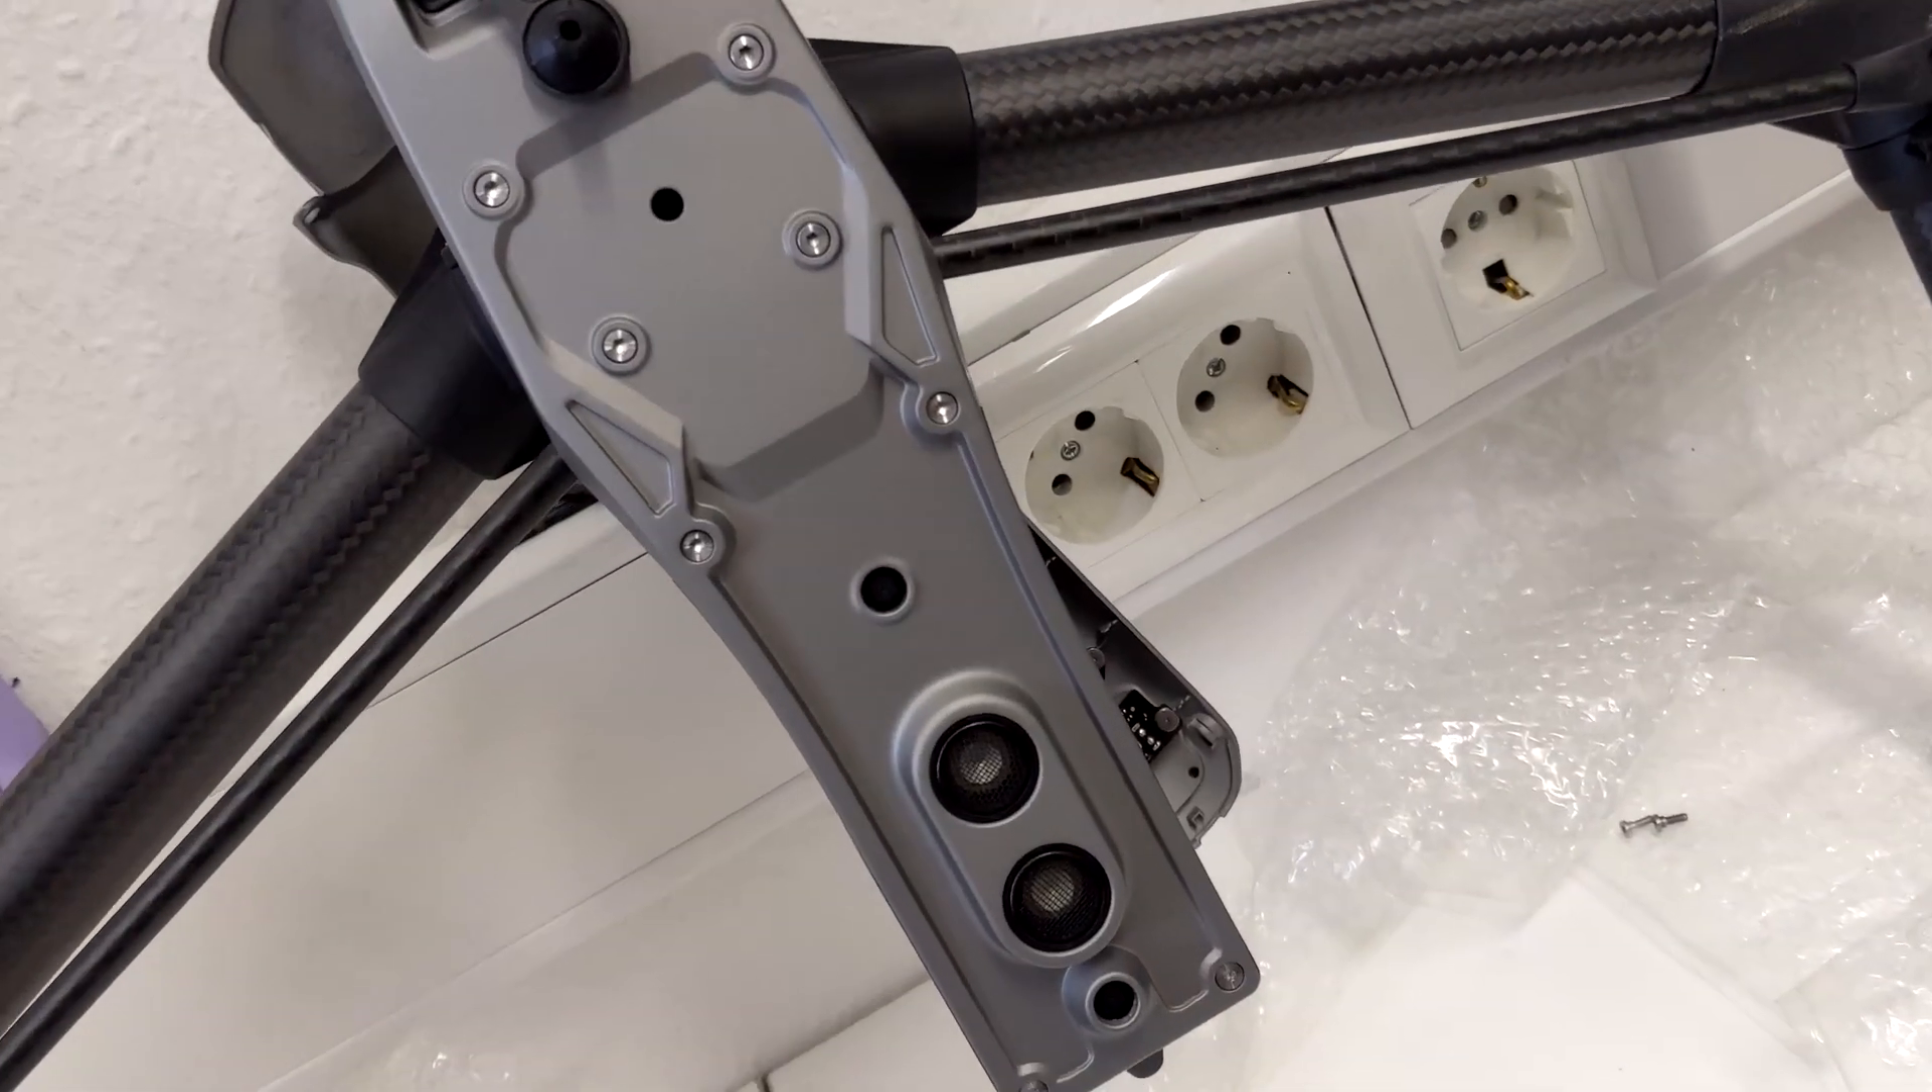All silver top screws on the bottom are back in.